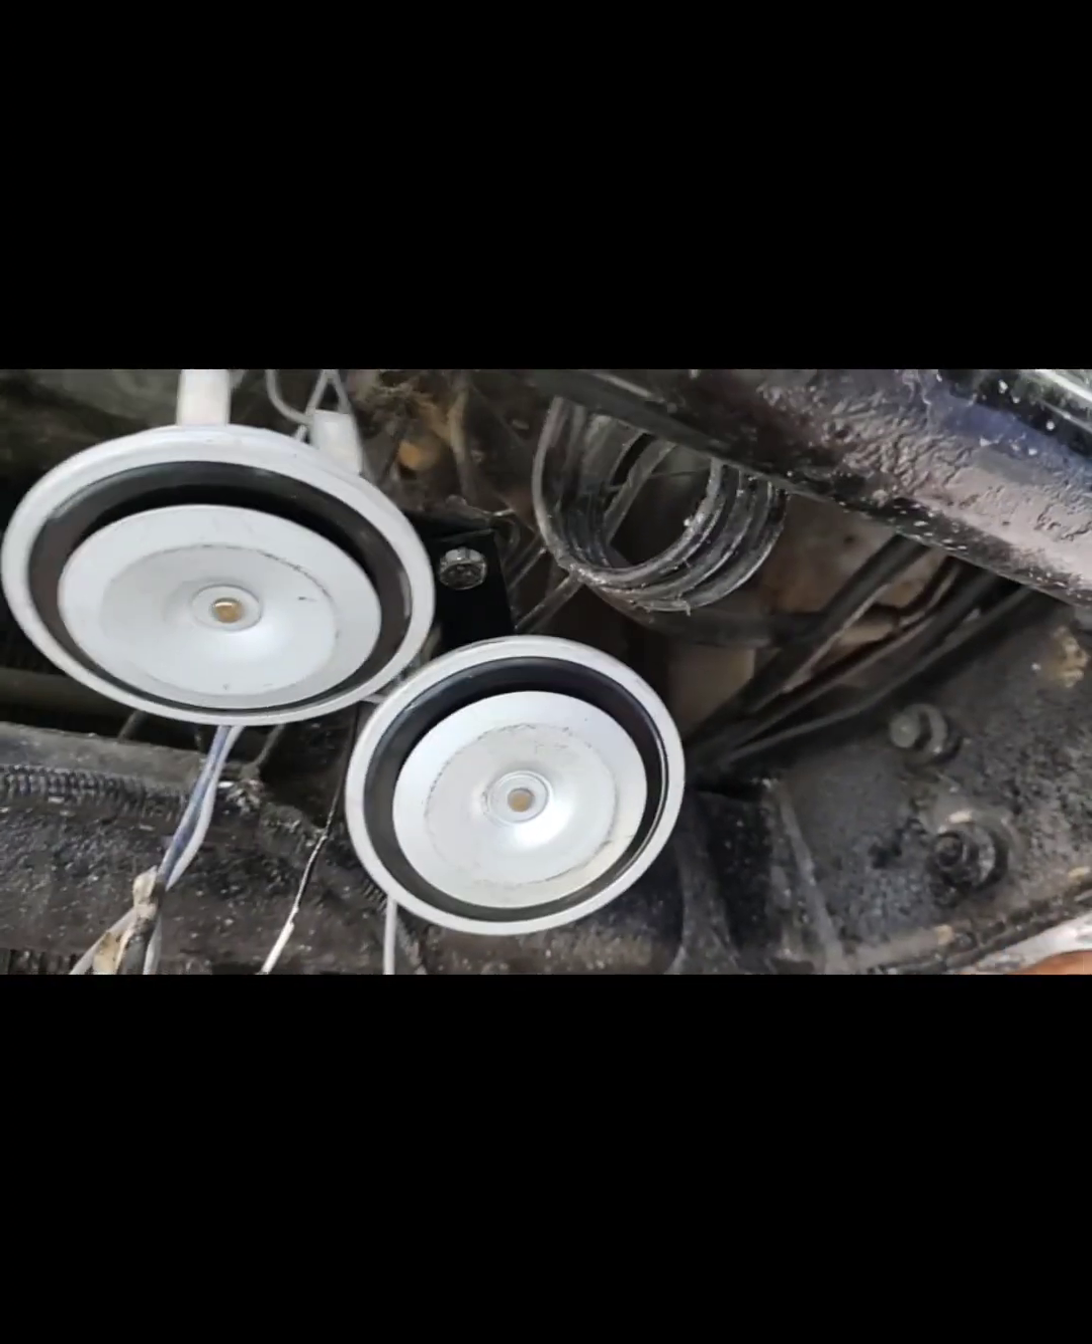Bueno aquí ya yo instale mis pitos.